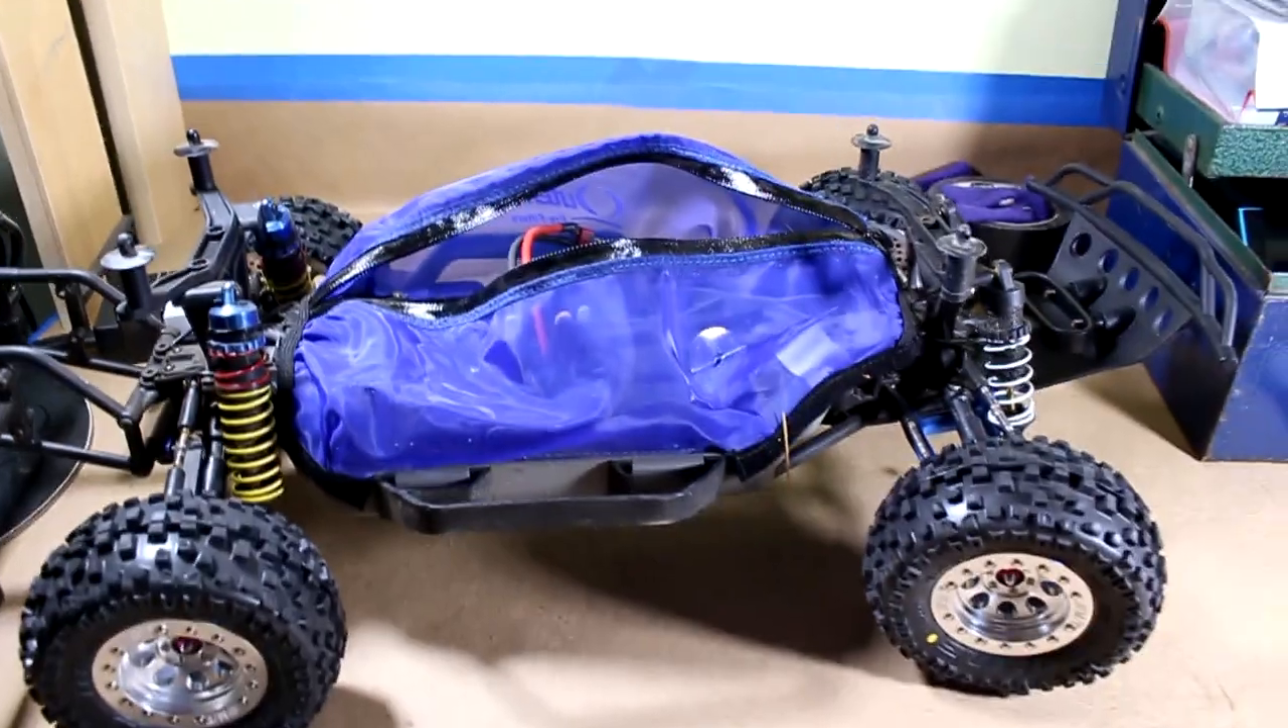And, just like that, through the magic of editing, all four wheels are on.